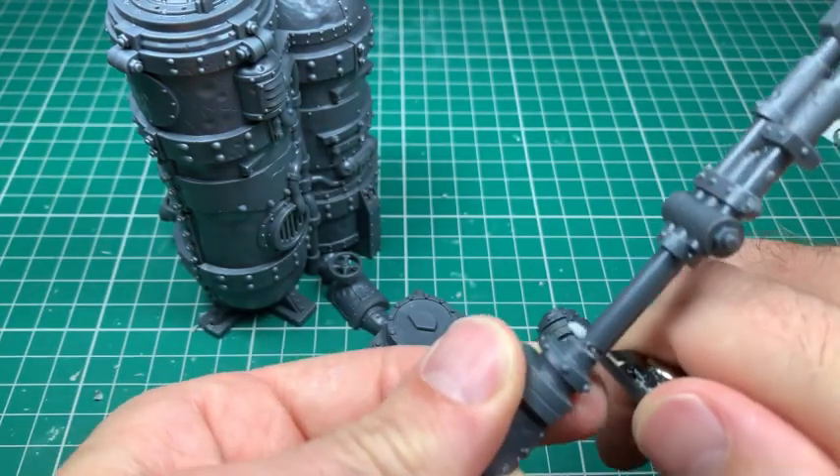I've put the two kind of cylinders together.